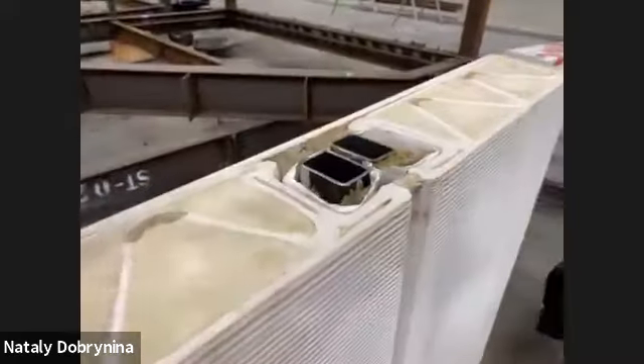For now there are still connectors in between the panels.